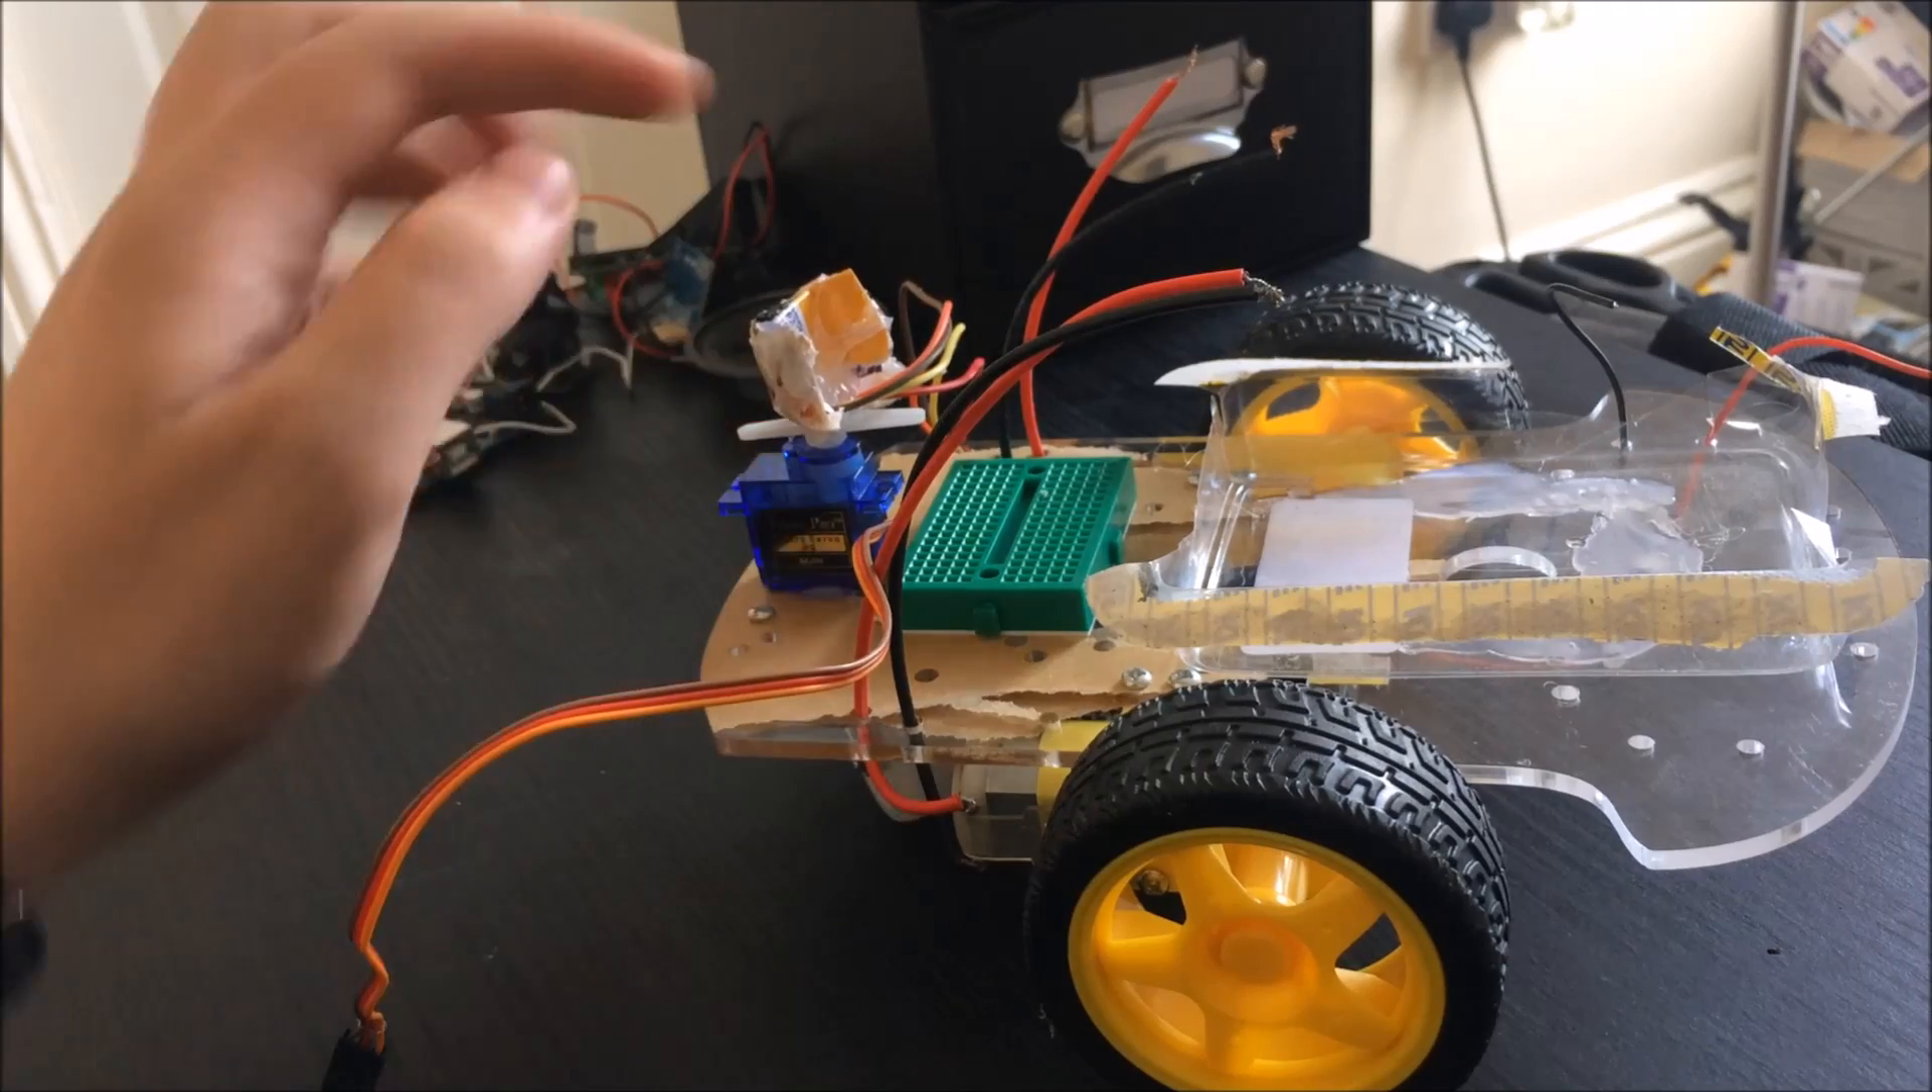You've got your servo glued down at the front, a mini breadboard behind it.